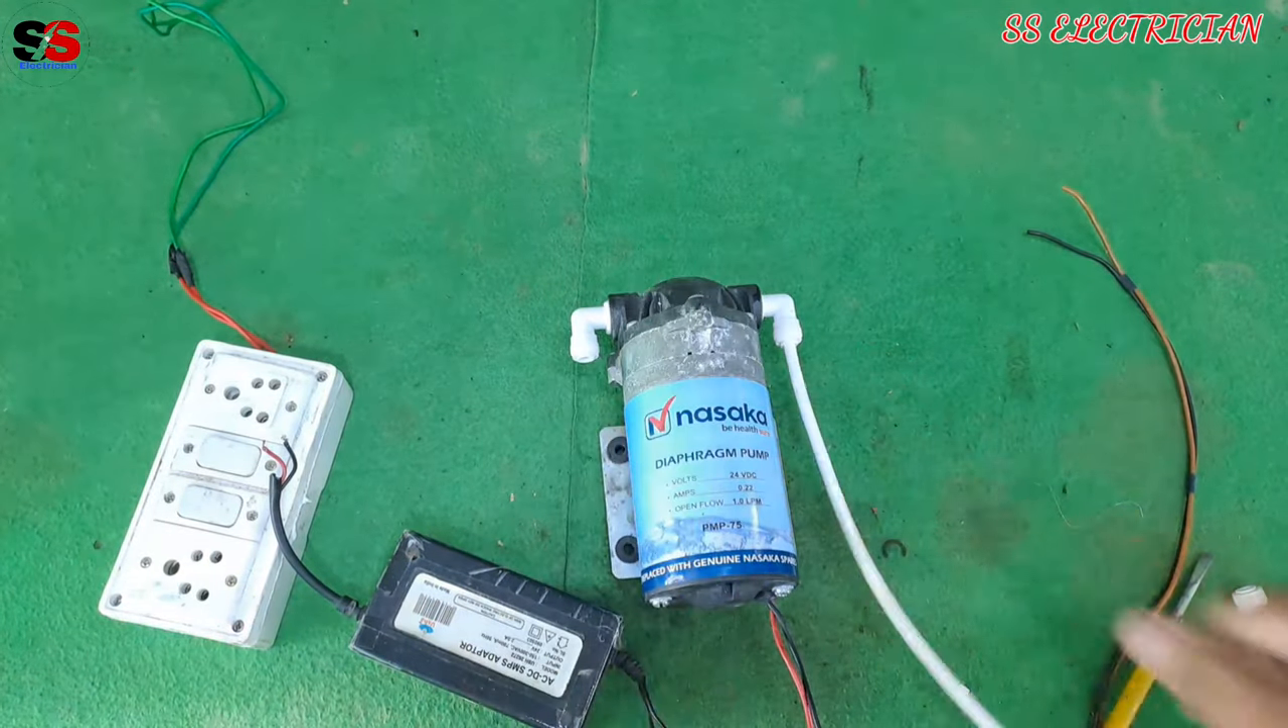हम यहाँ पर एक pipe लगा लेंगे यह pipe लग गई।